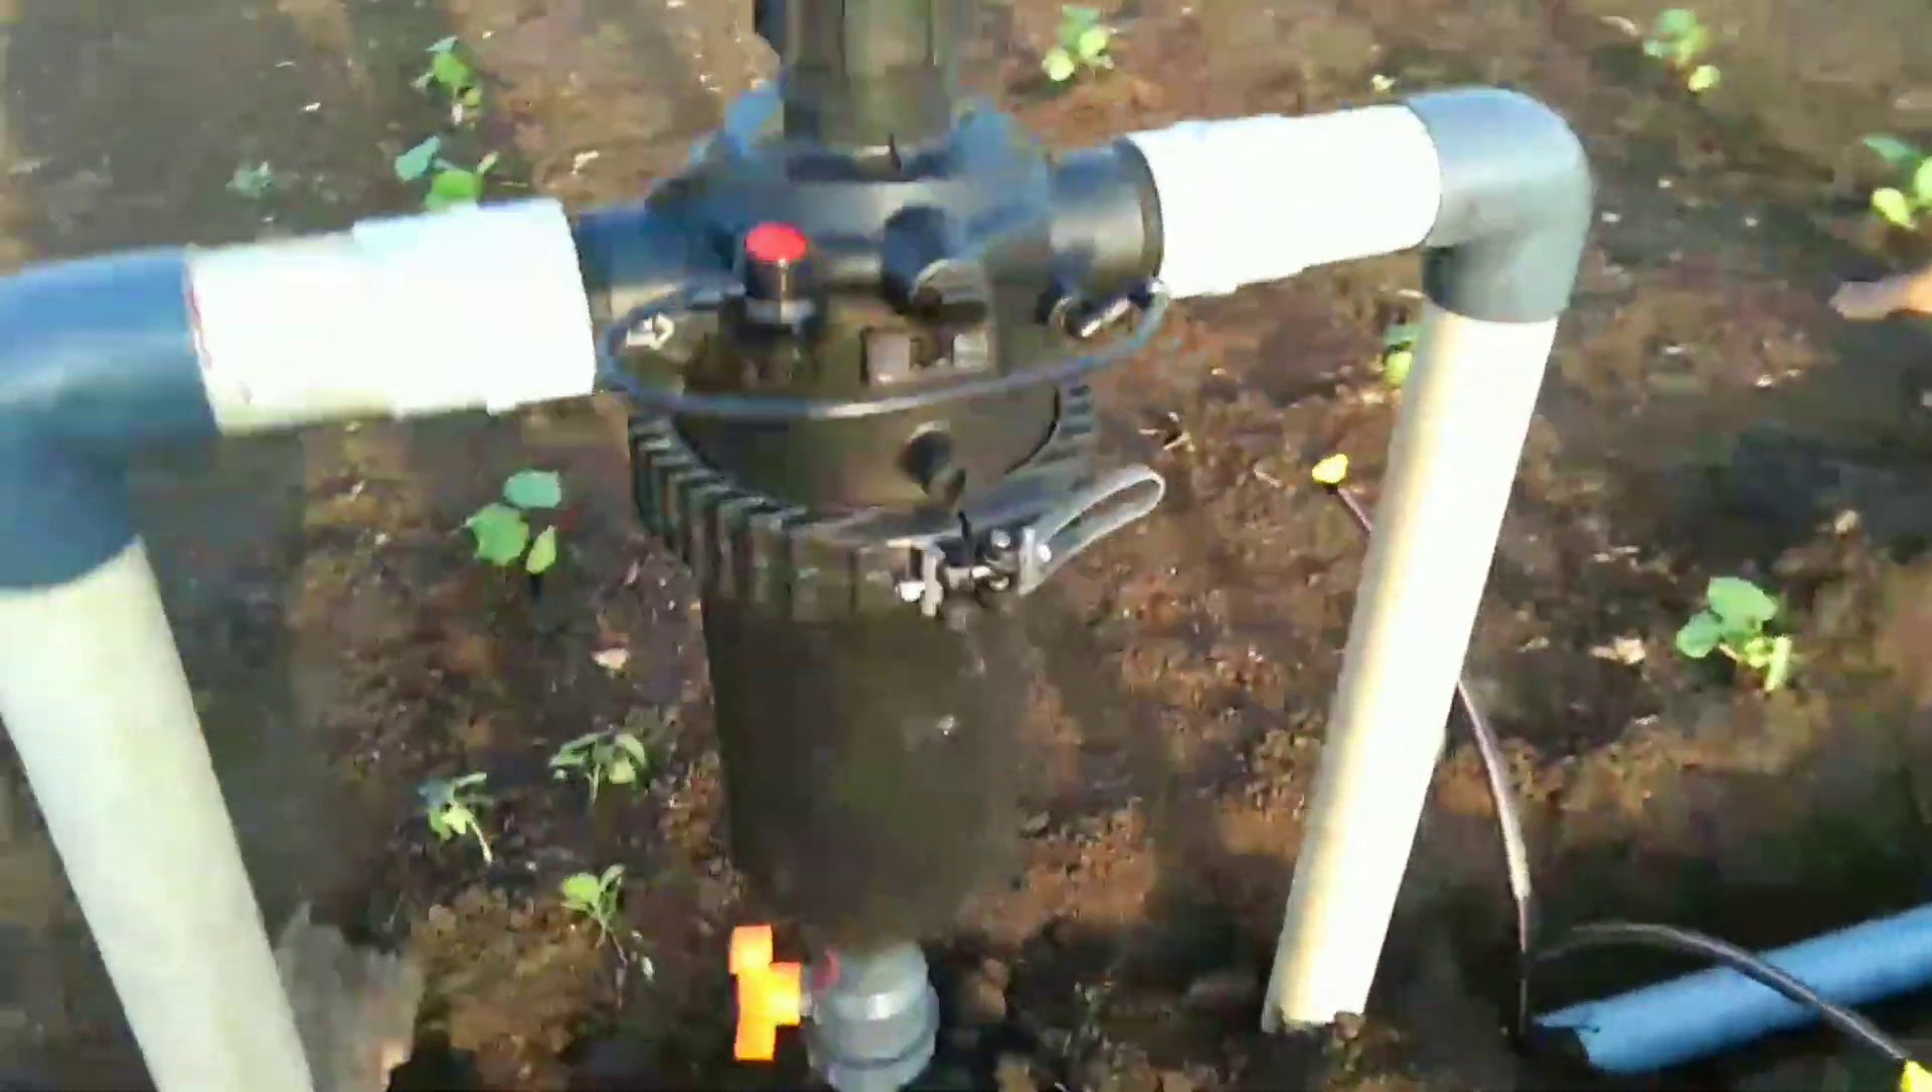यह देखो यह फिल्टर हमने इसी तरह फिट किया है।